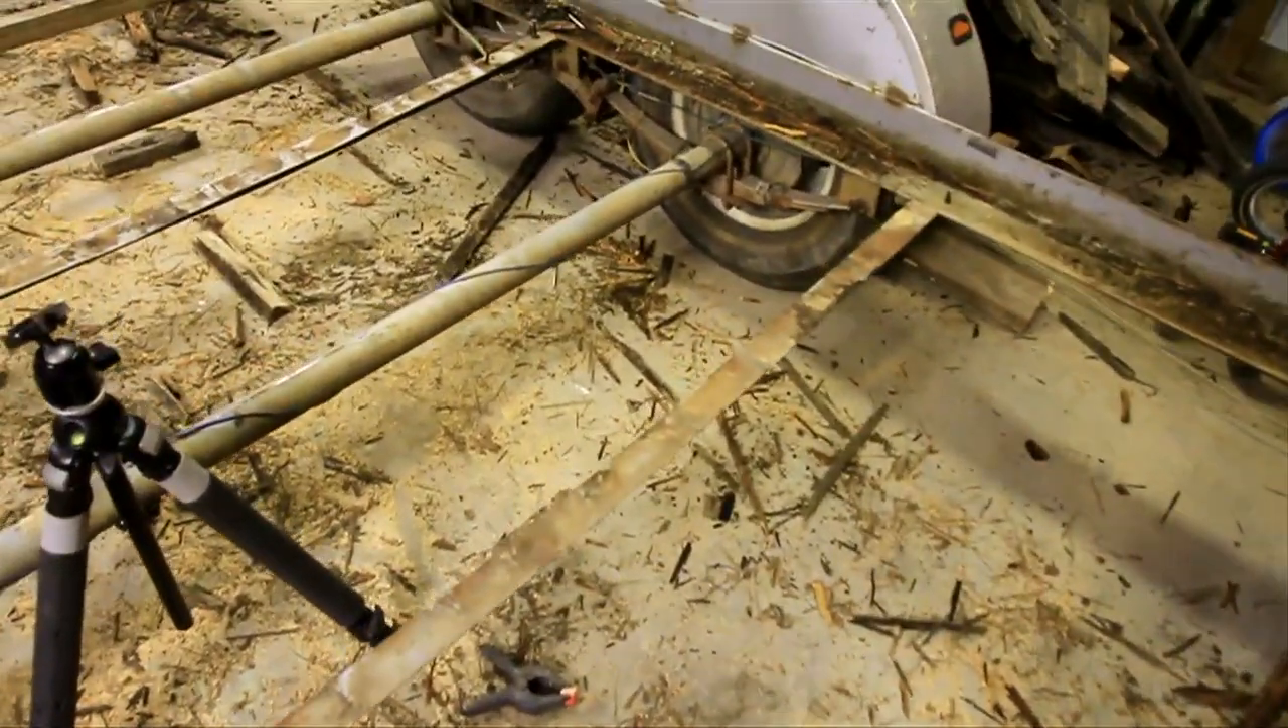We've got all the wood off.